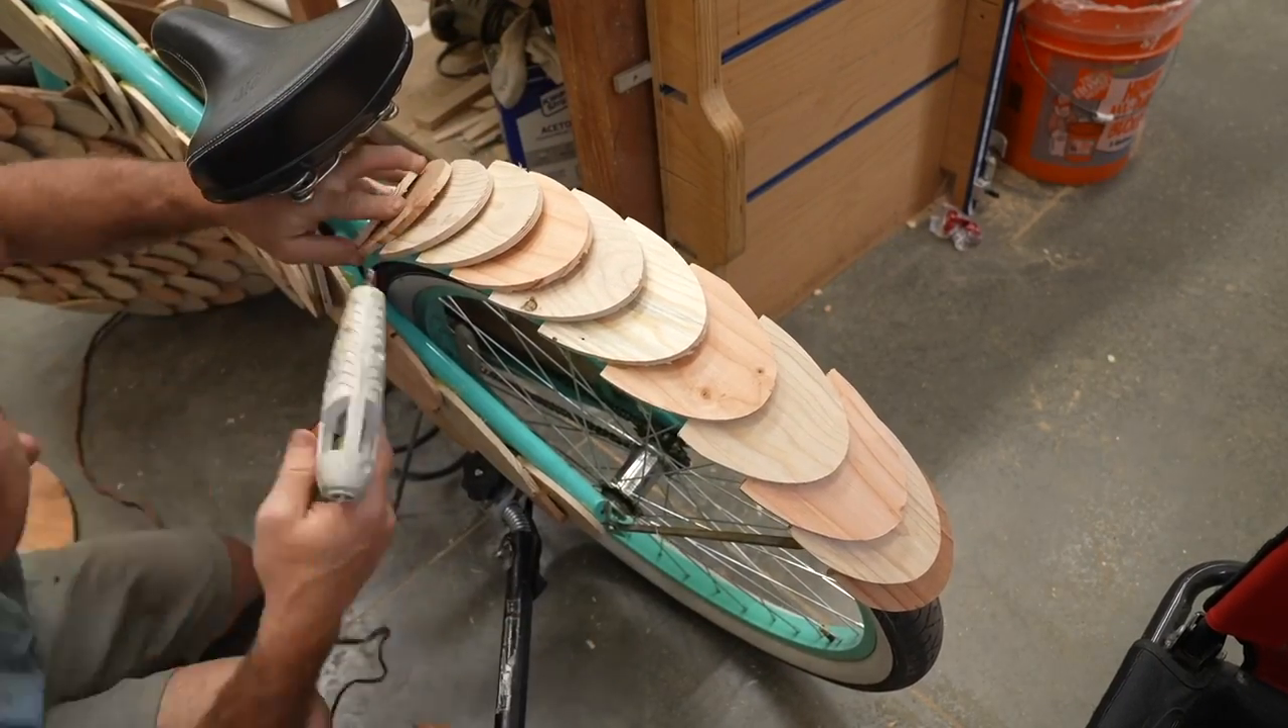I ended up having quite a few scales left over, and so I just found some creative placements for some of the extras, like along the back fender.